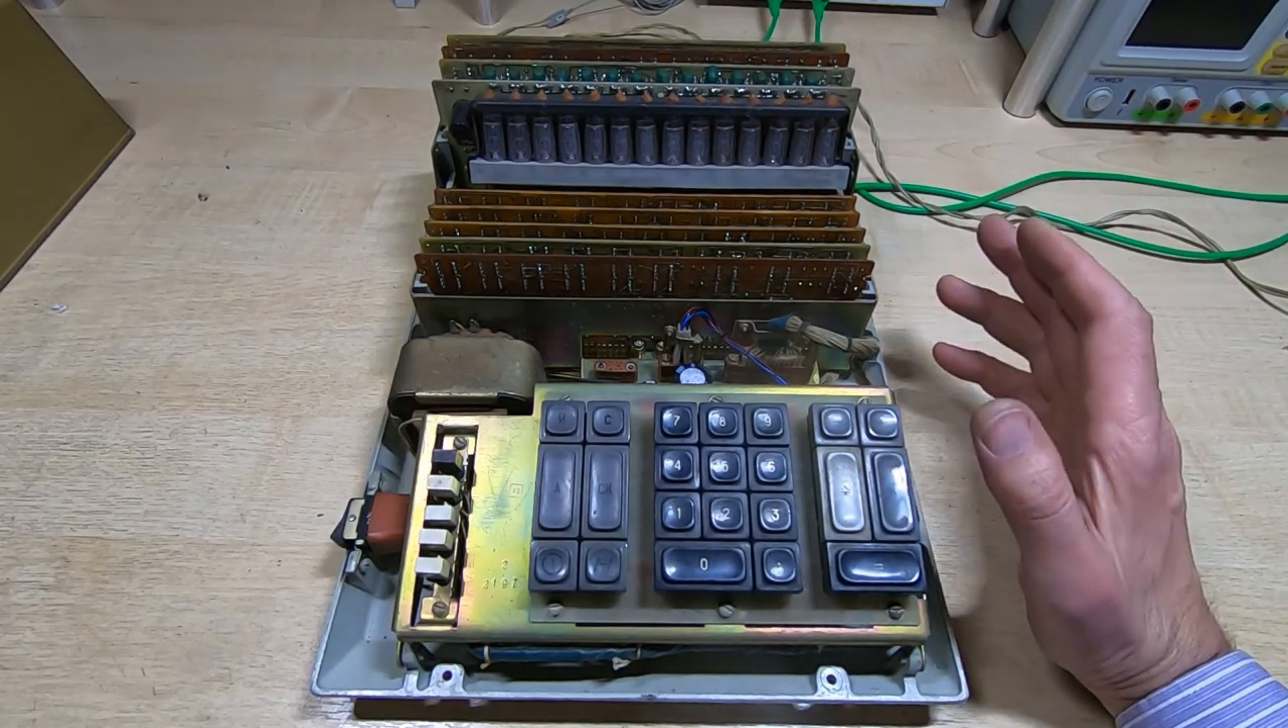I've put all the boards back into the calculator.